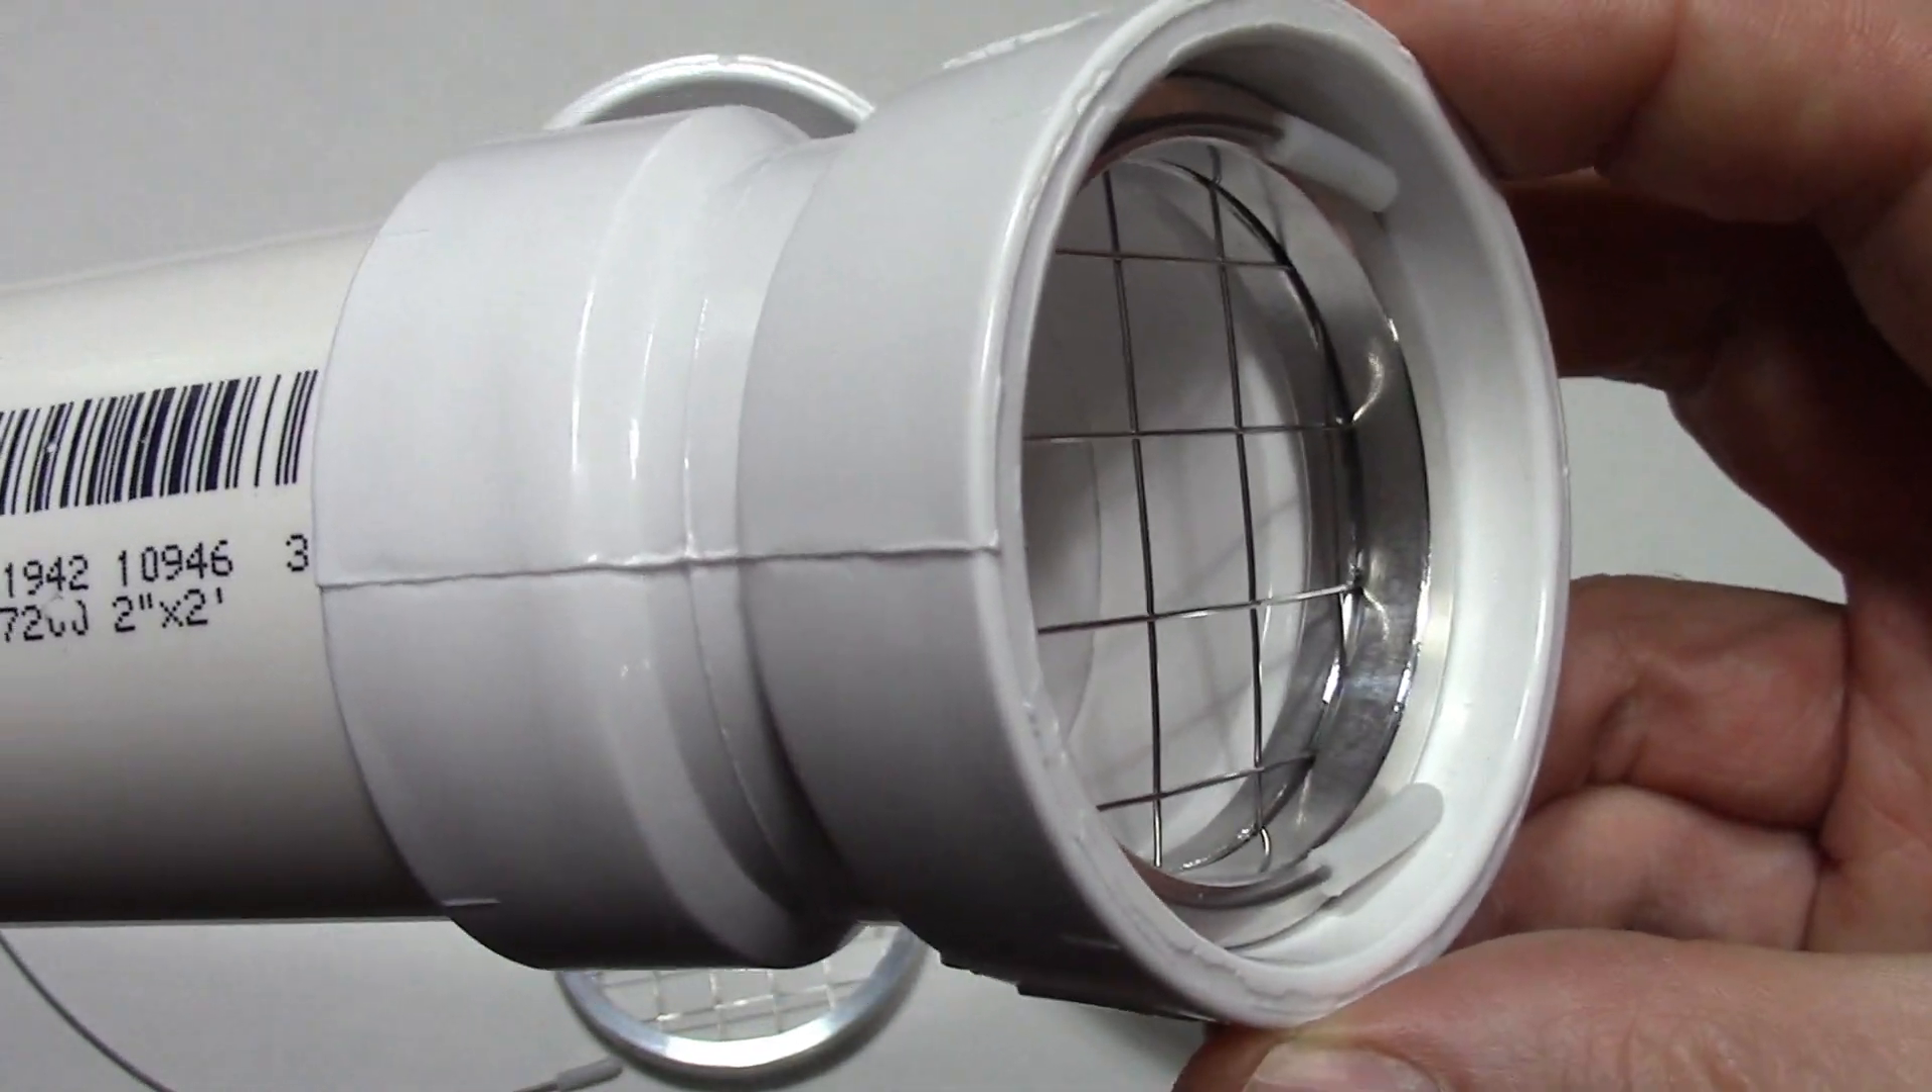This being a two inch vent termination hub and two inch pipe, our PVS RS 2 is installed. You'll see it right there.